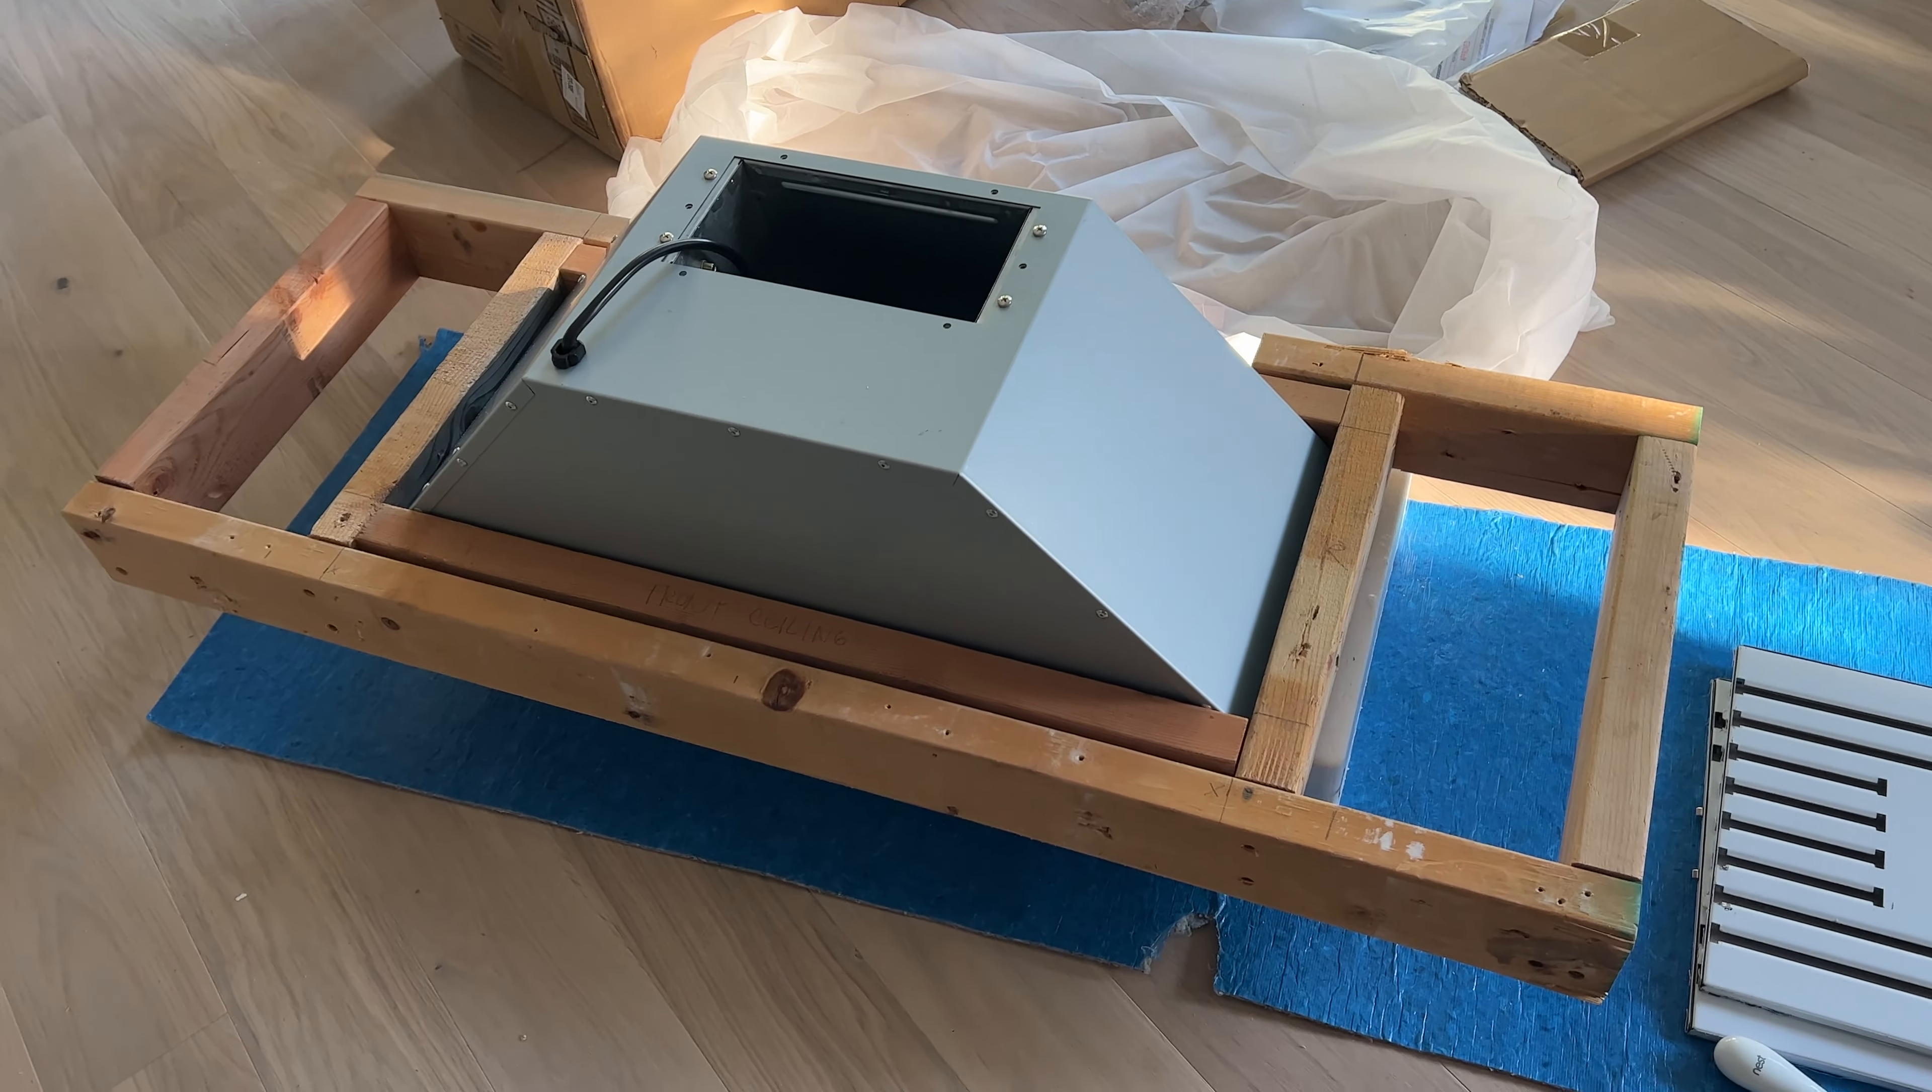Before we move on, we got the framing test fit and it fits in the hood insert.